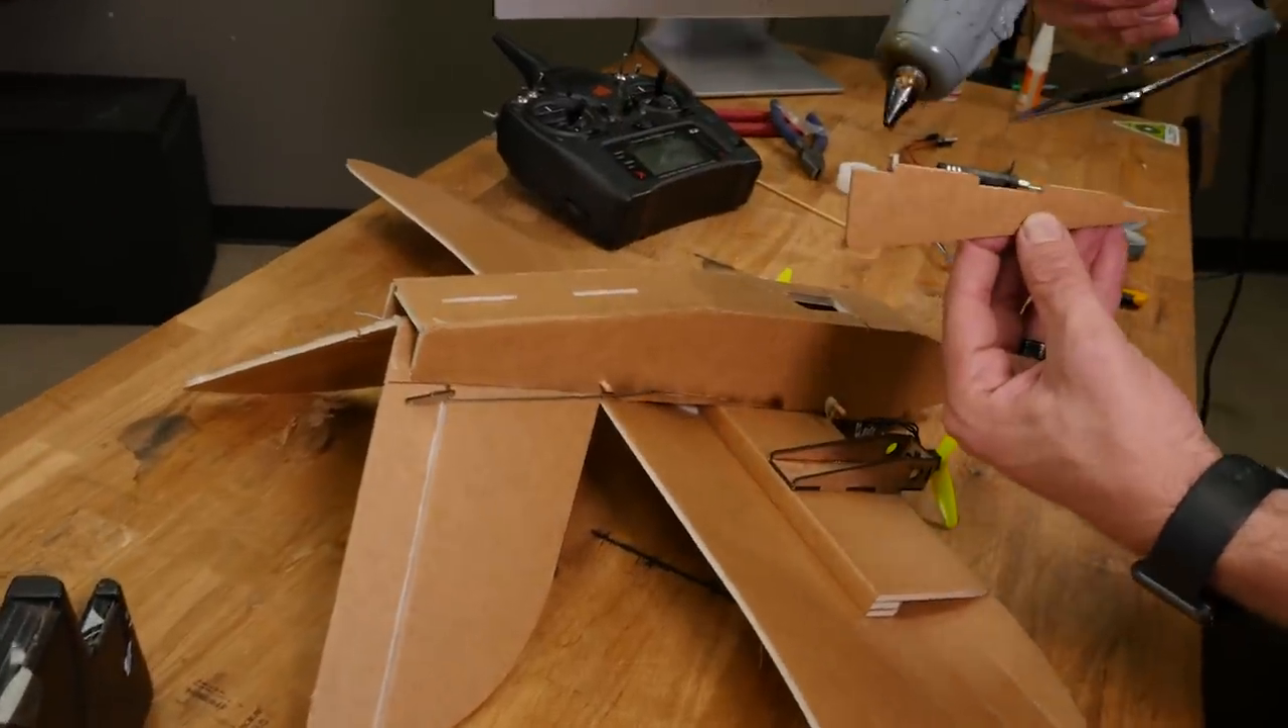So there's no real landing gear on this, but we do have a tail fin that we held off putting on until the very end just so we don't damage it.